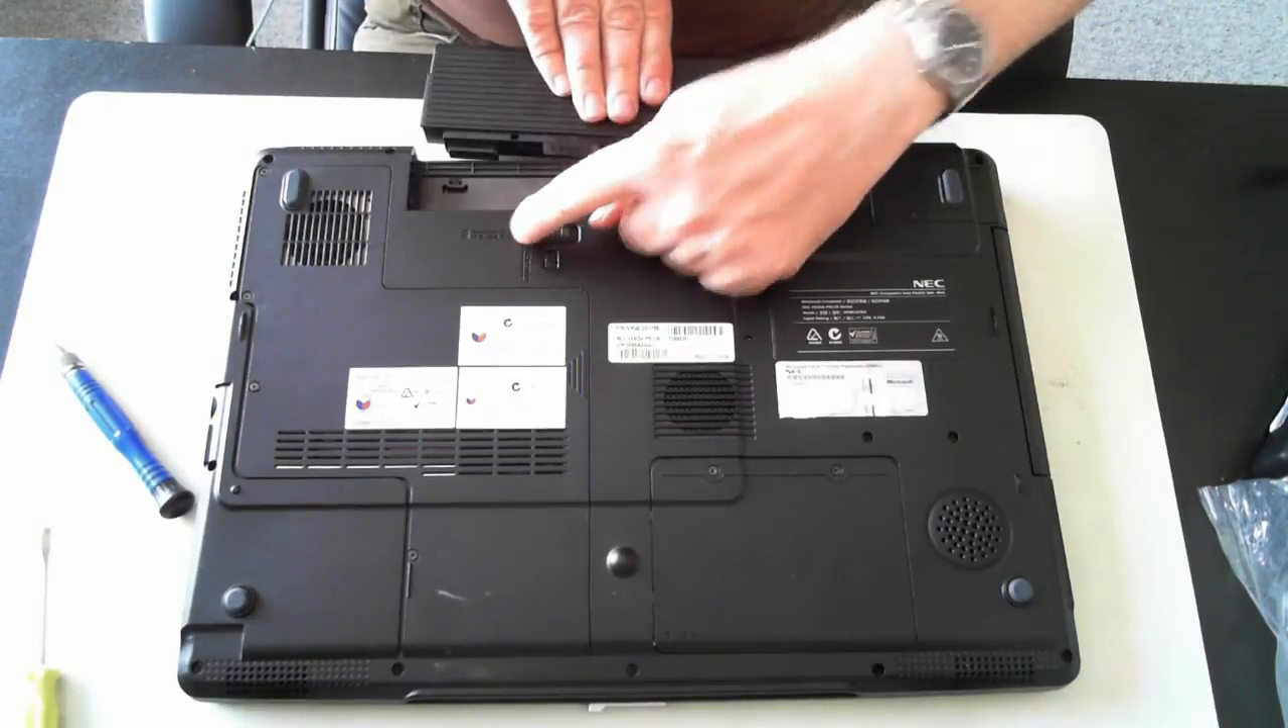To remove the battery we've got an unlock thing so just slide that up and then that across and the battery itself will slide out. There's the battery.